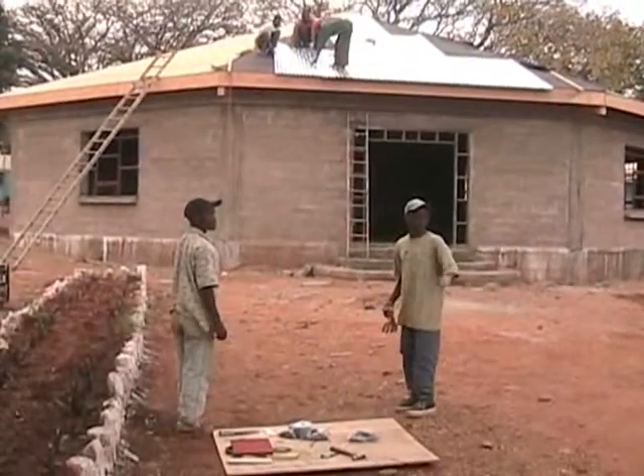Yesterday we finished putting the plywood on. And today we are starting to put the metal roofing on.